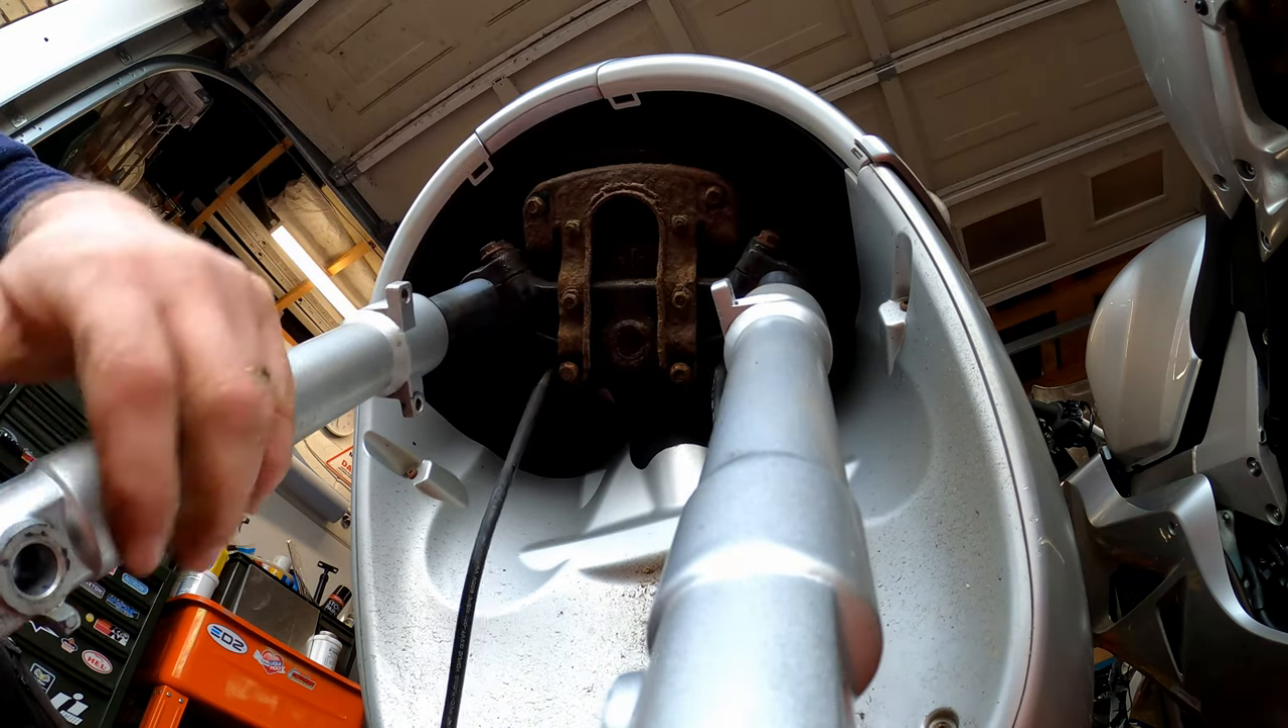So that is the forks fitted back to the bike.